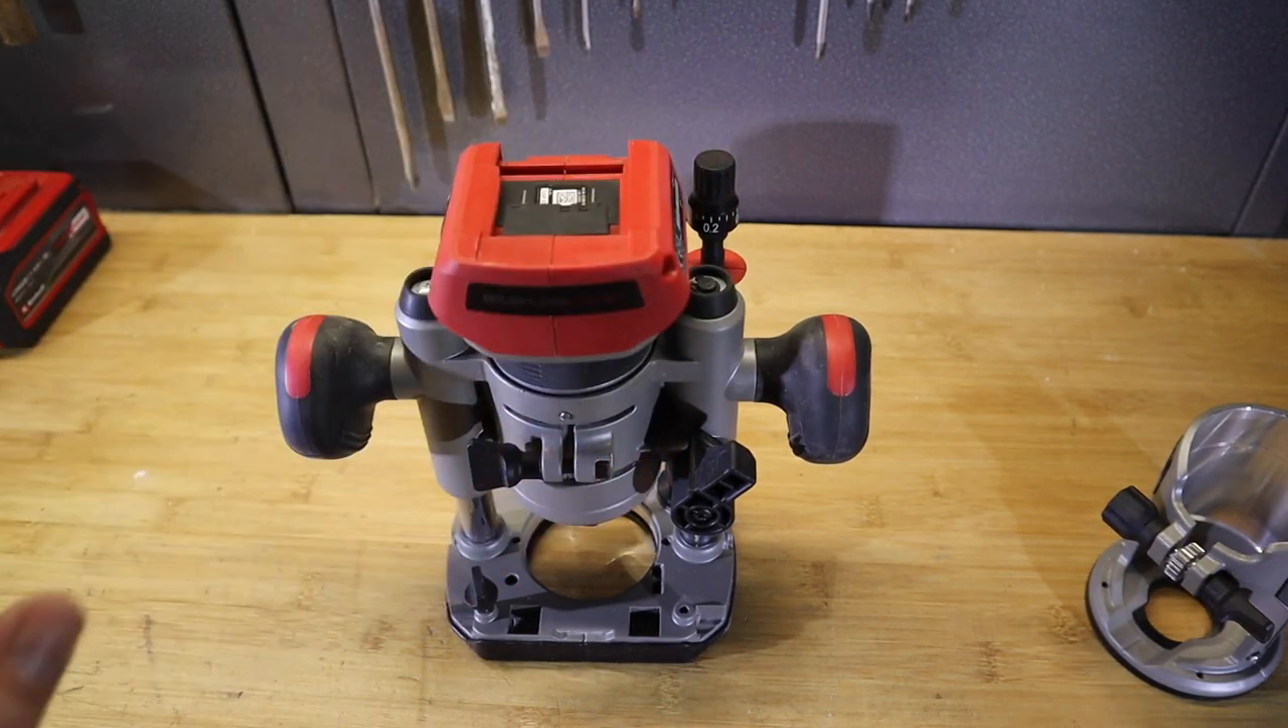That's basically your plunge router assembled.